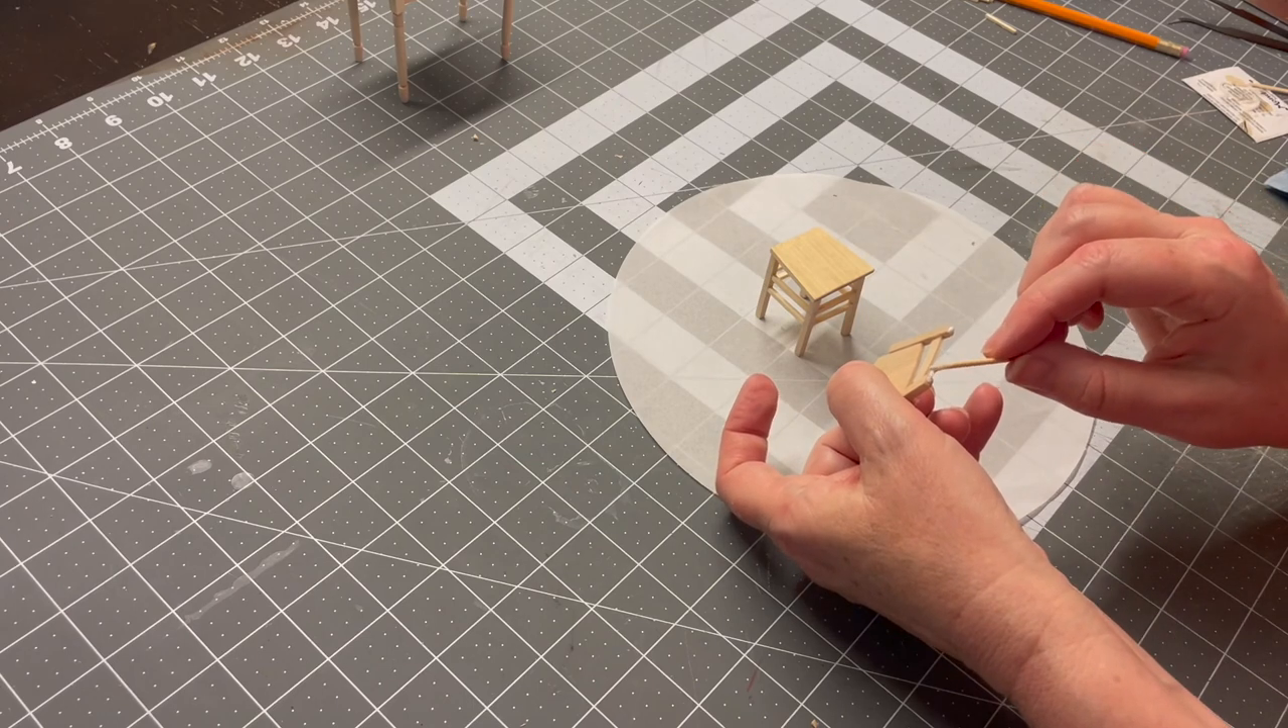And then once that's done, the only thing we have left then is to just install the back of the chair onto the base of the chair.